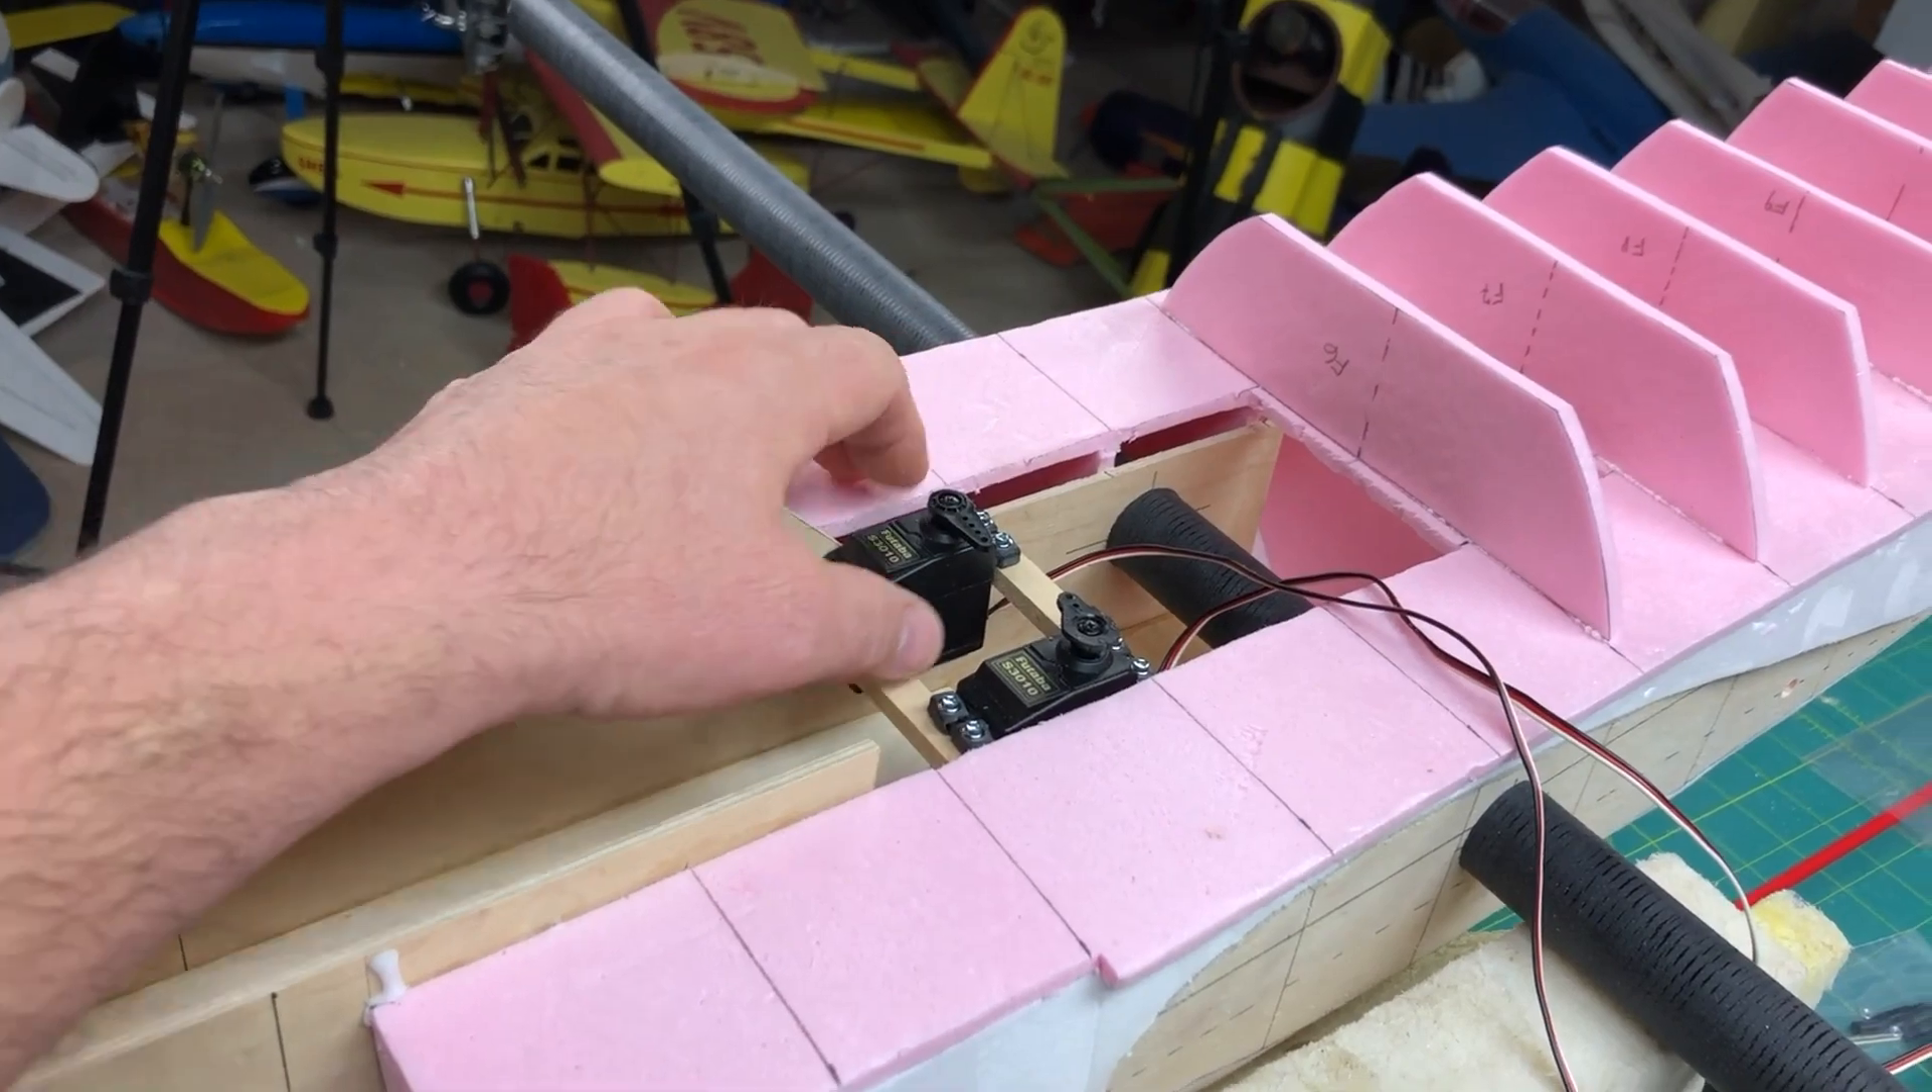And I've already started getting my servos installed. These servos are going to be for the elevator and the rudder slash tail wheel.